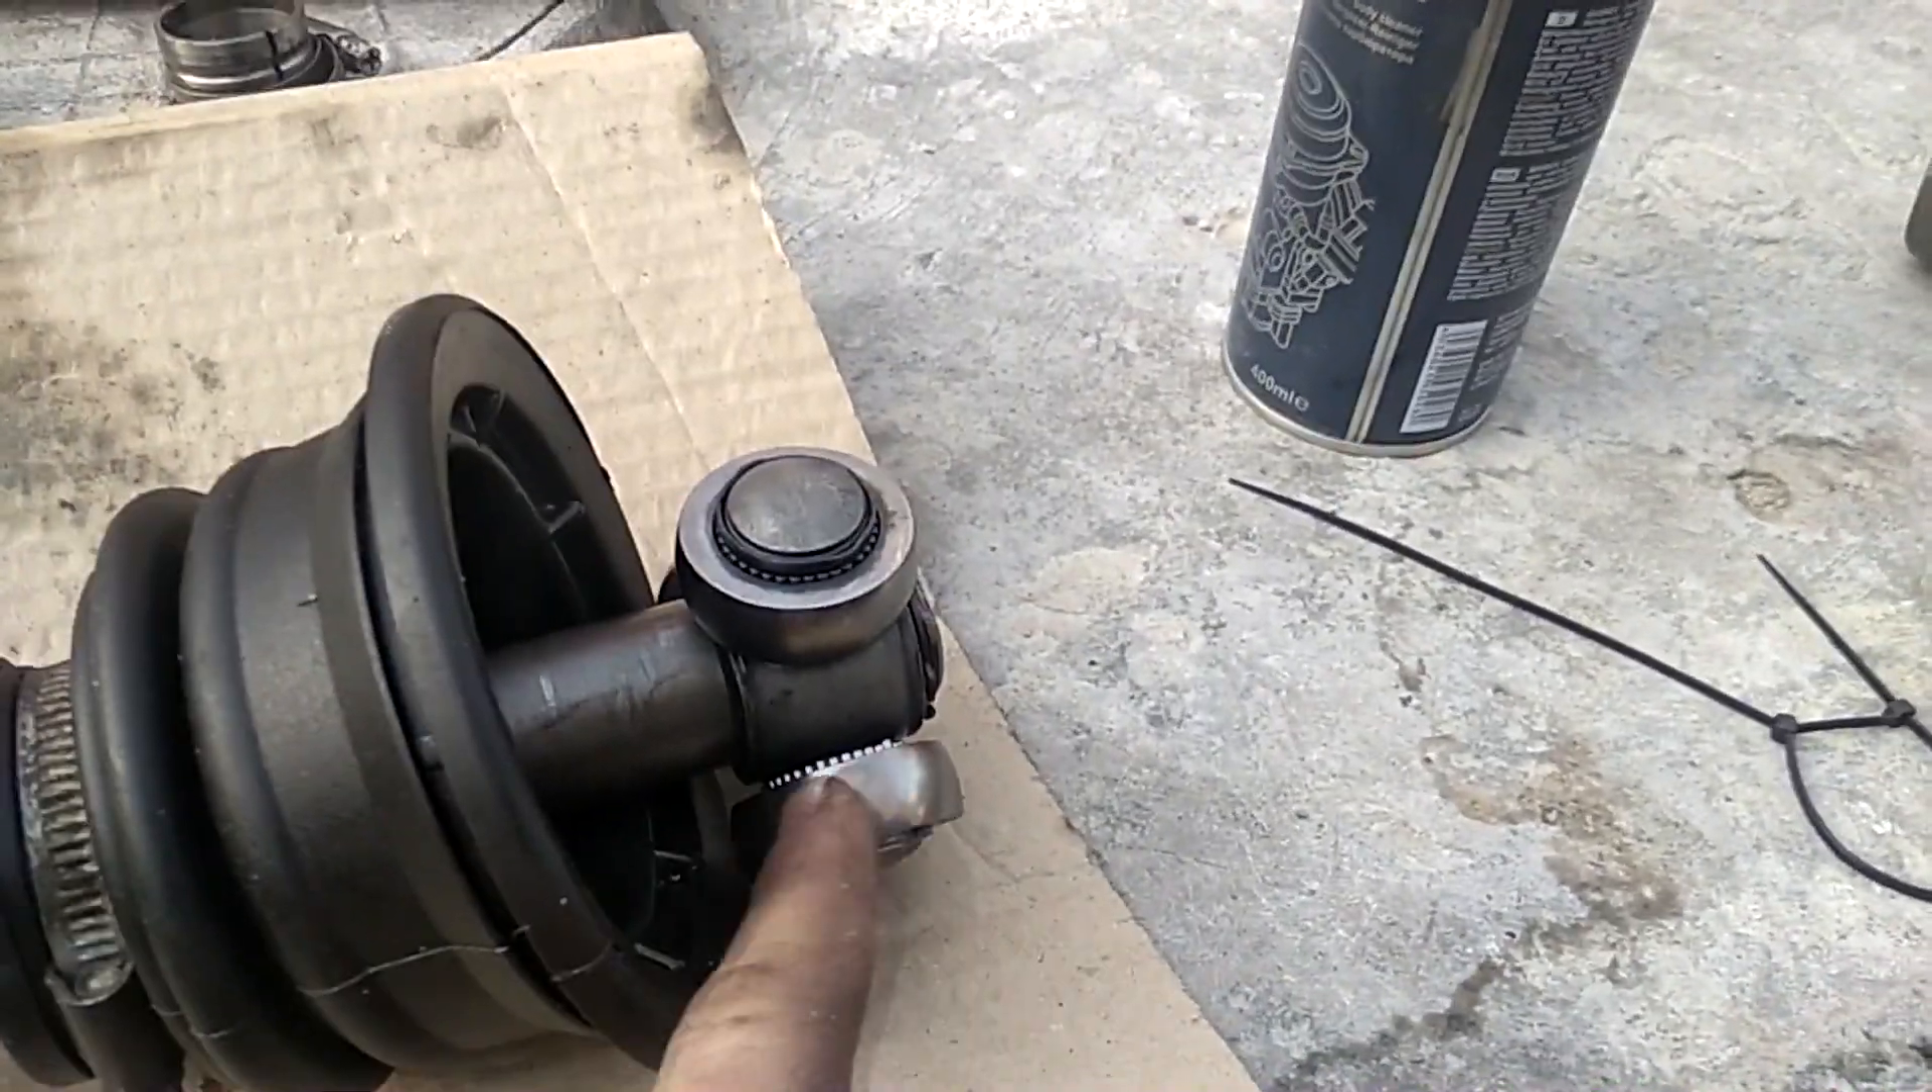Здесь уже пыльничок стоит, это моя полуось.